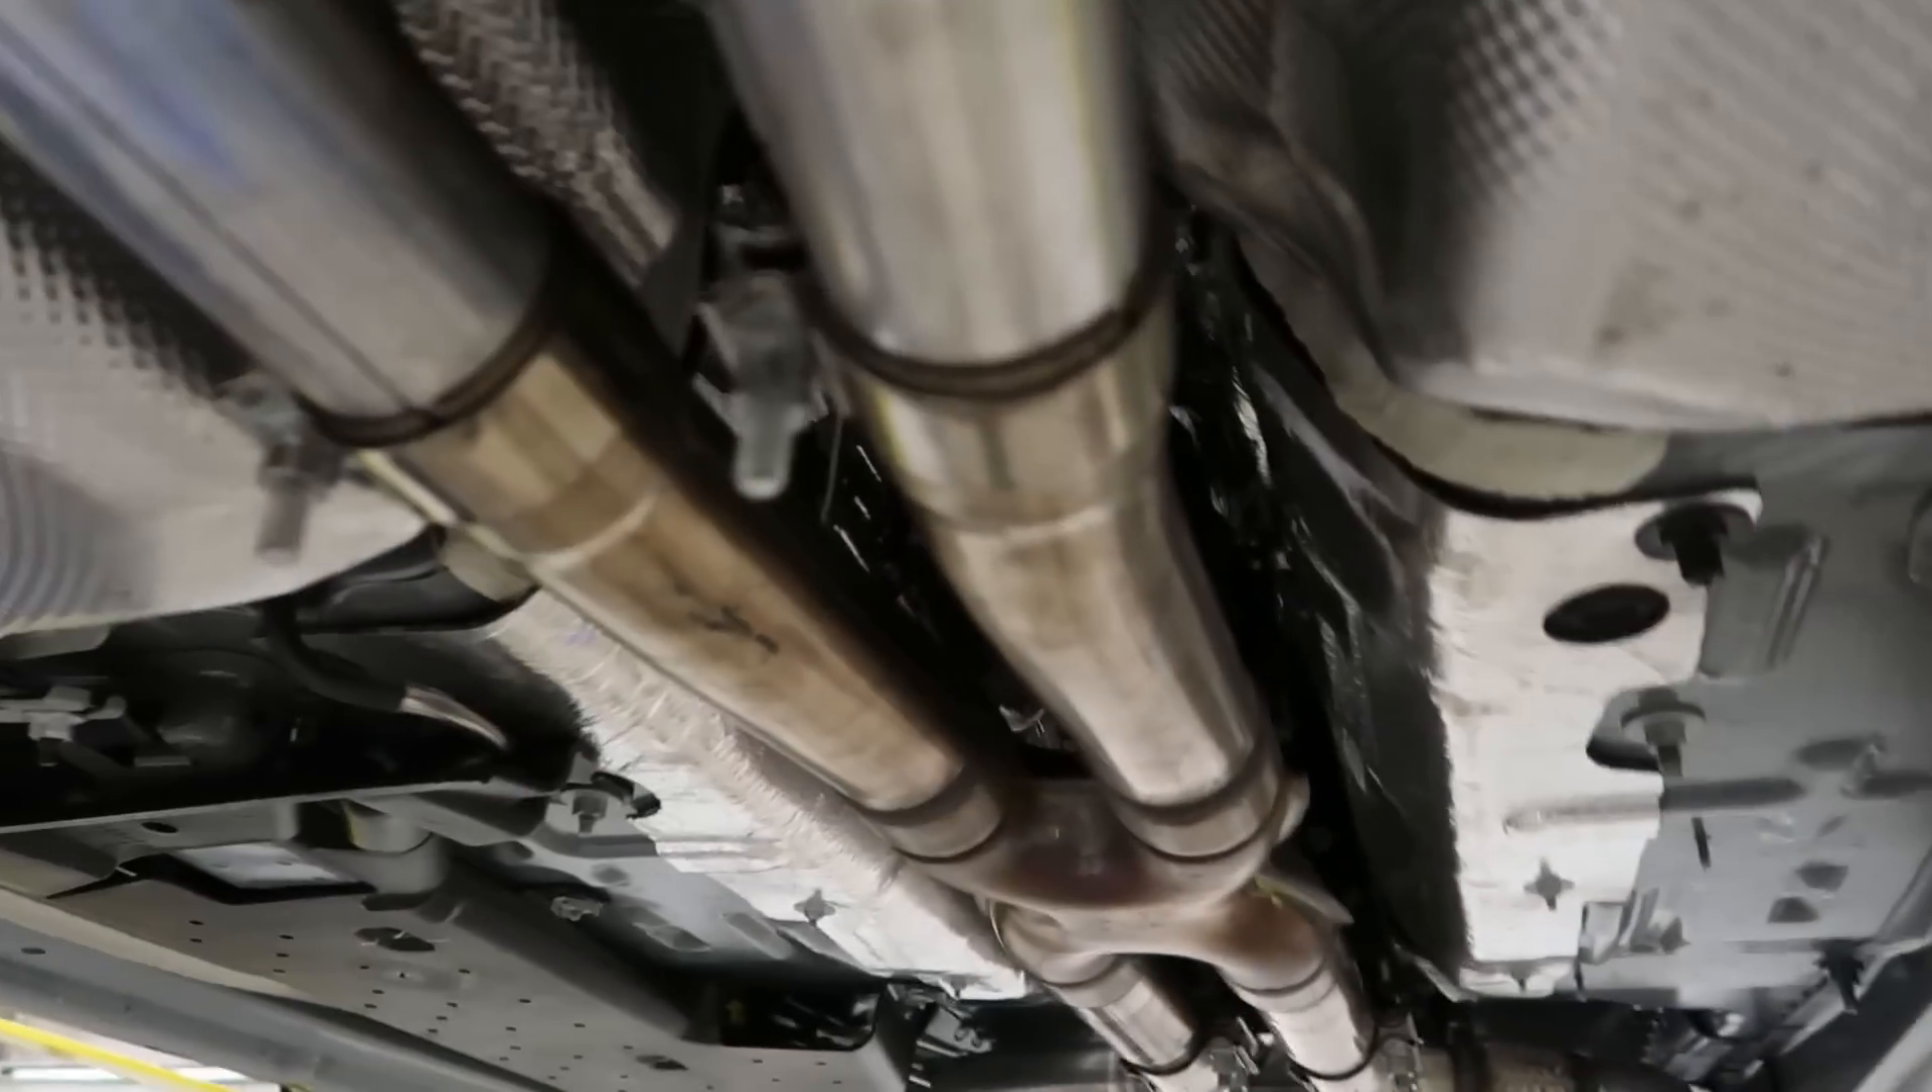So yeah, clamps went on nice and good, everything's straight.